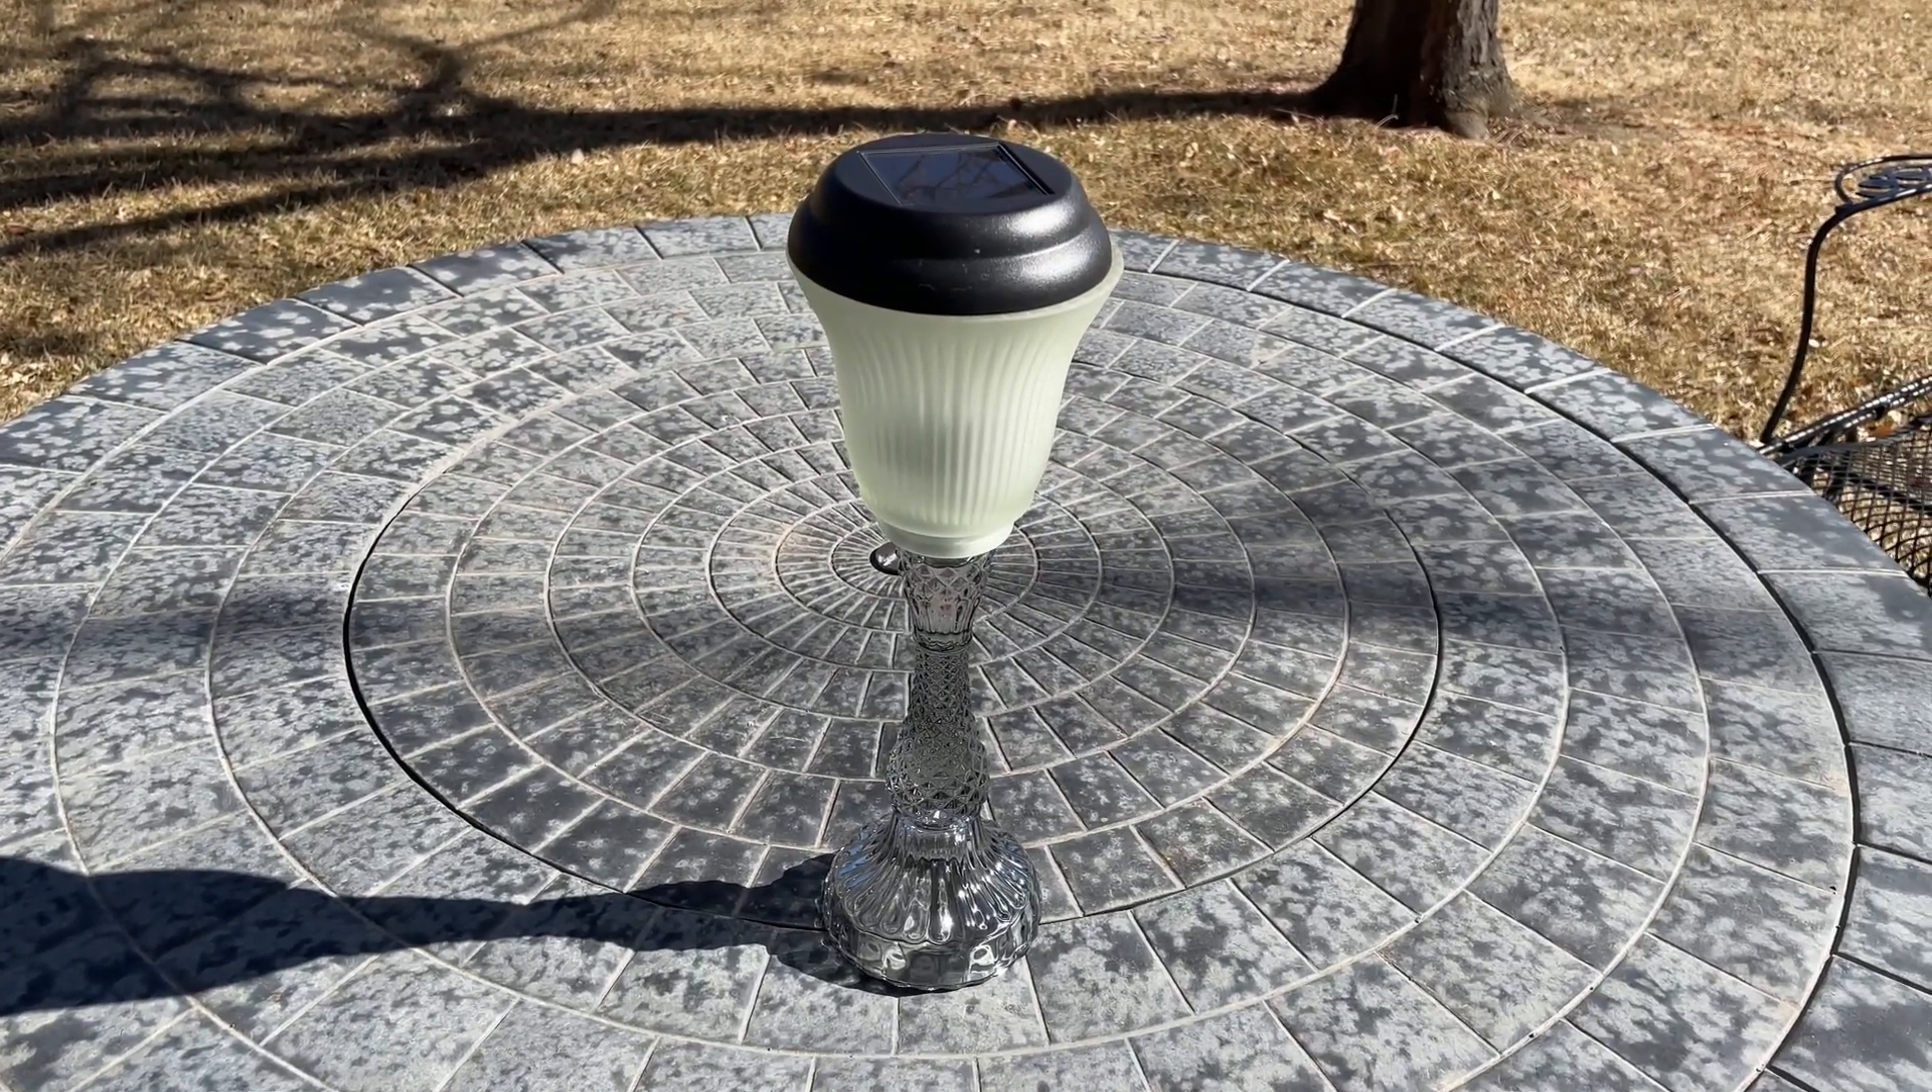I love how this solar light was a perfect fit inside the lamp shade.